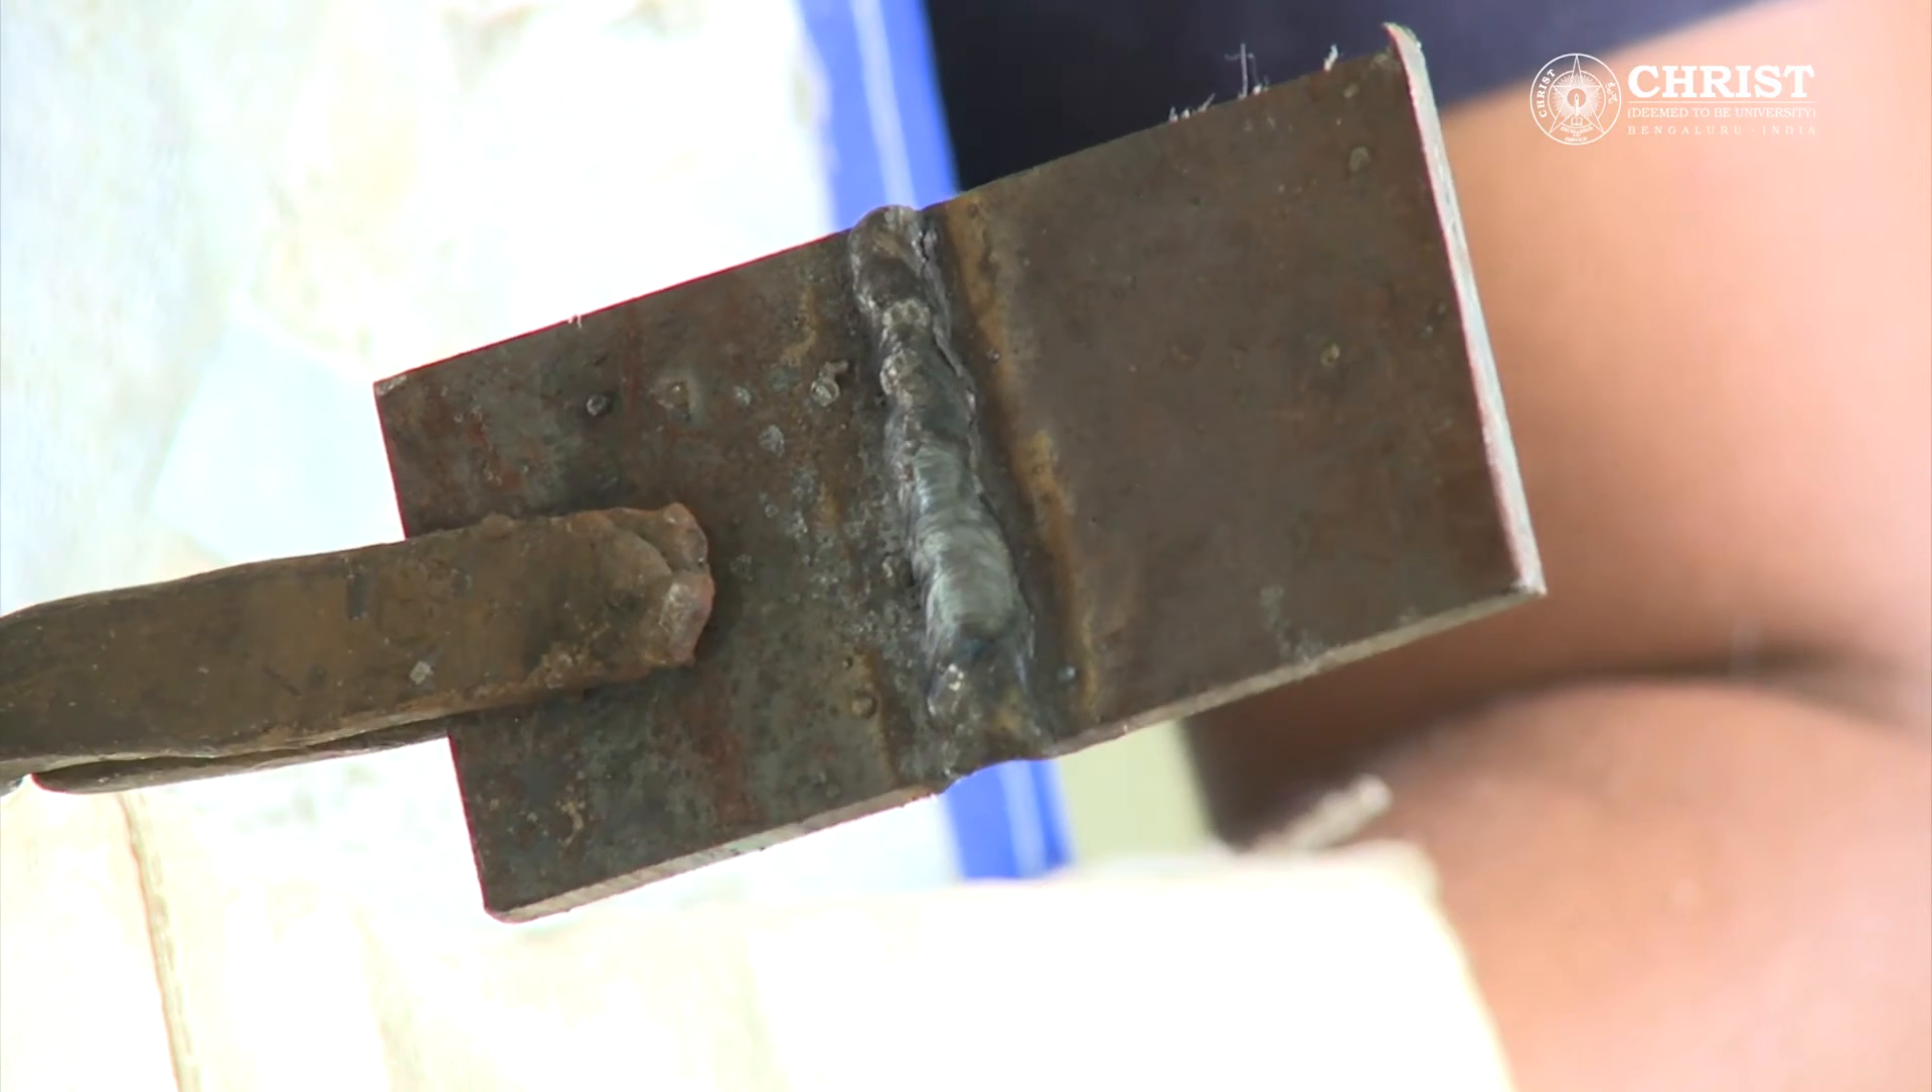Finally, the two pieces have been joined and the welded area can be seen.